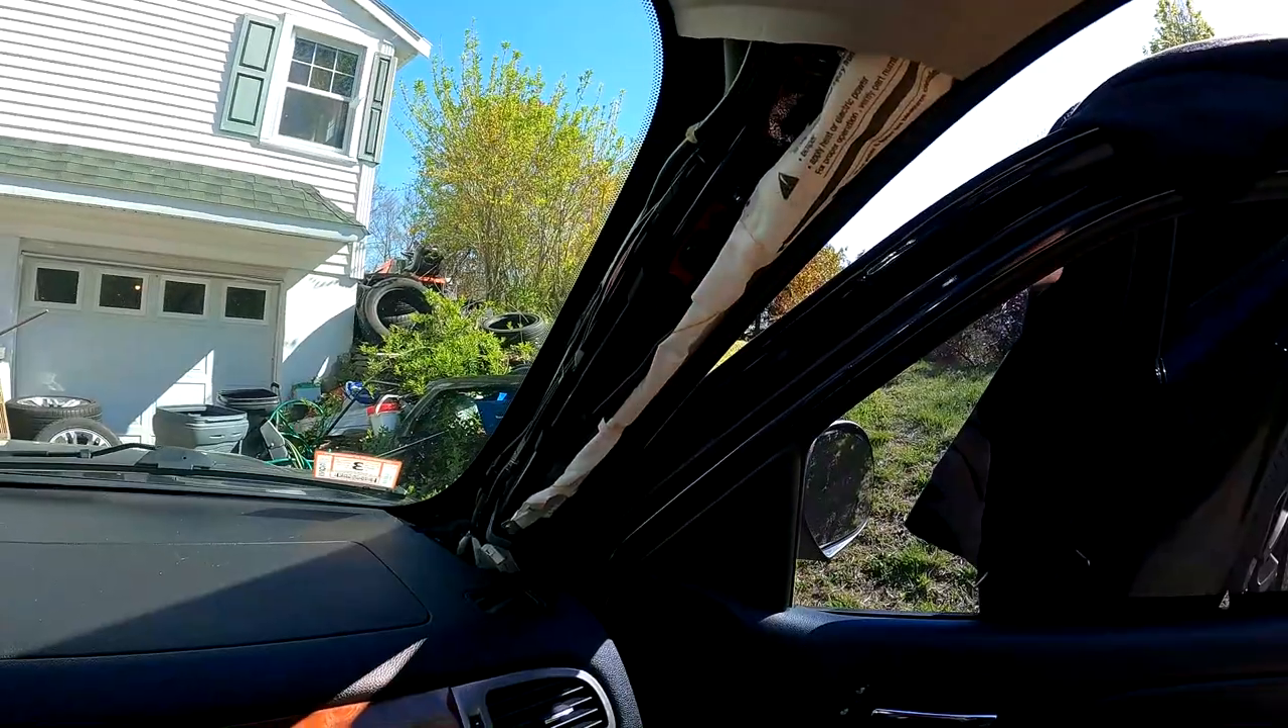As you can see, this A-pillar trim is out of the way.